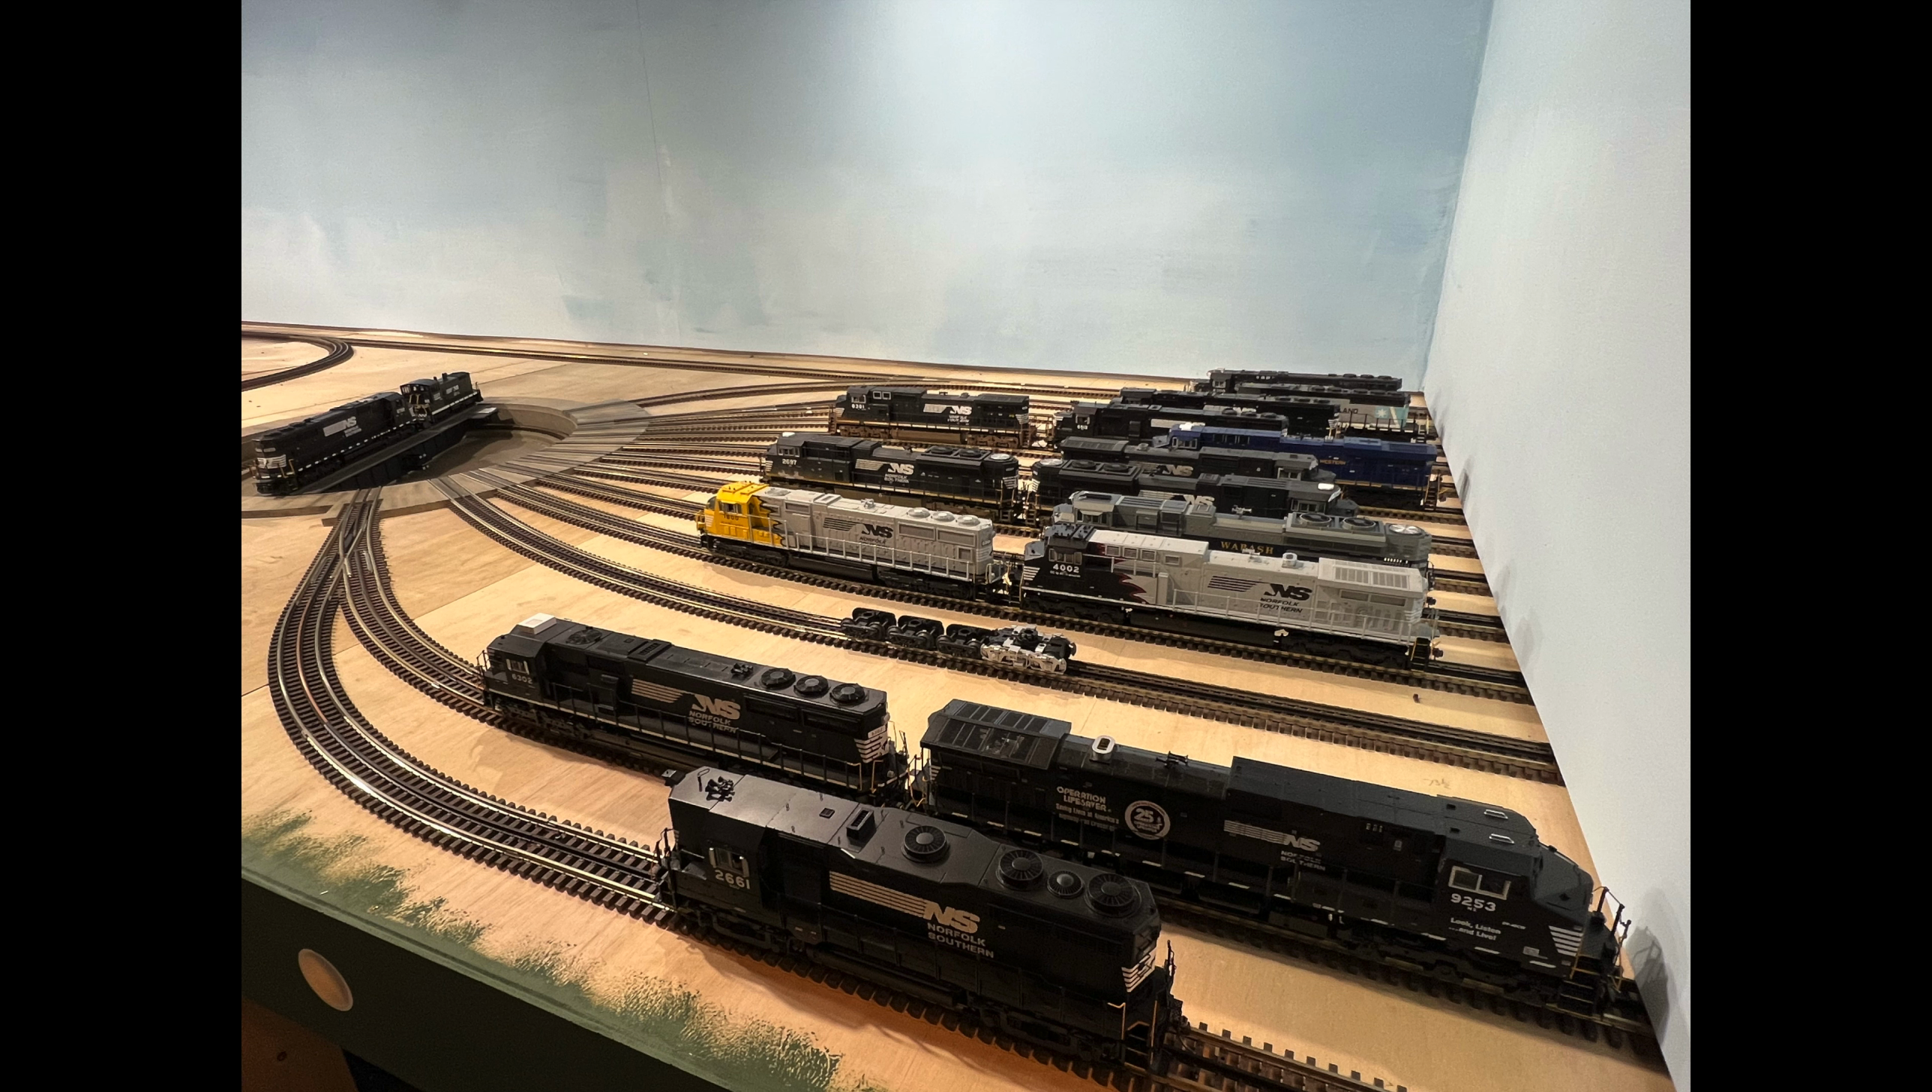Here's a picture of all the tracks installed.